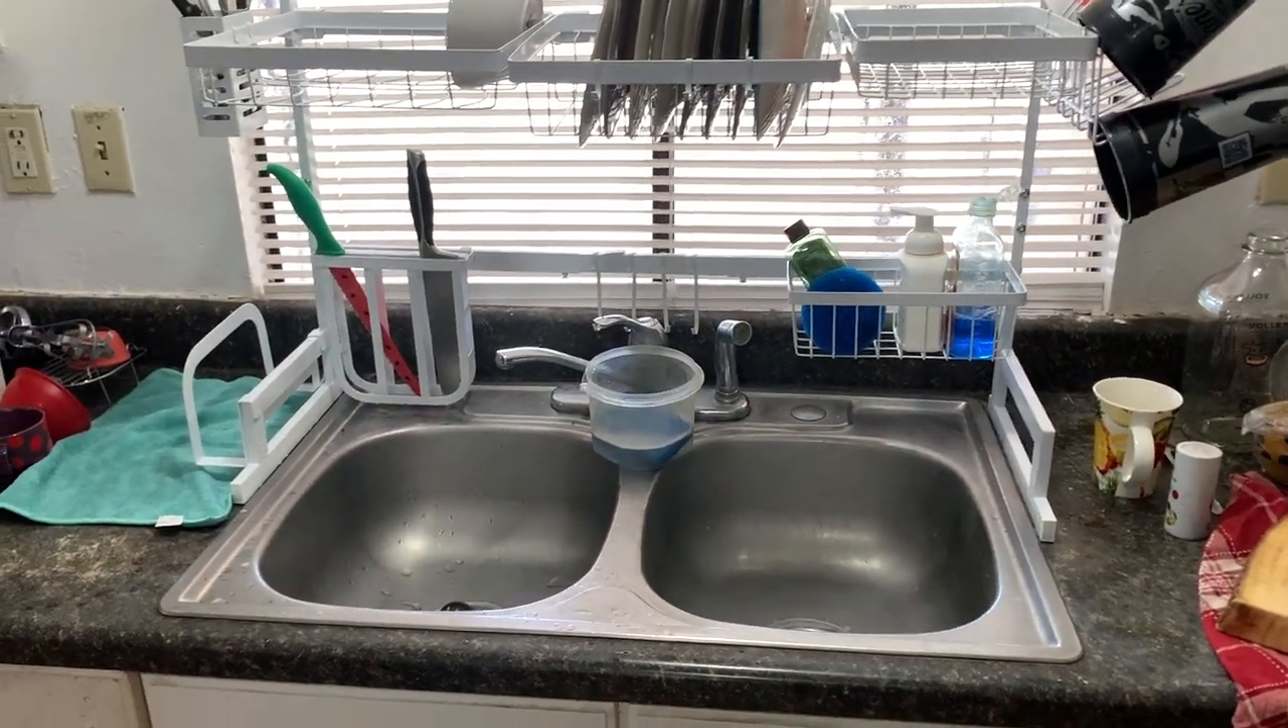All right so here is the drying rack fully set up.